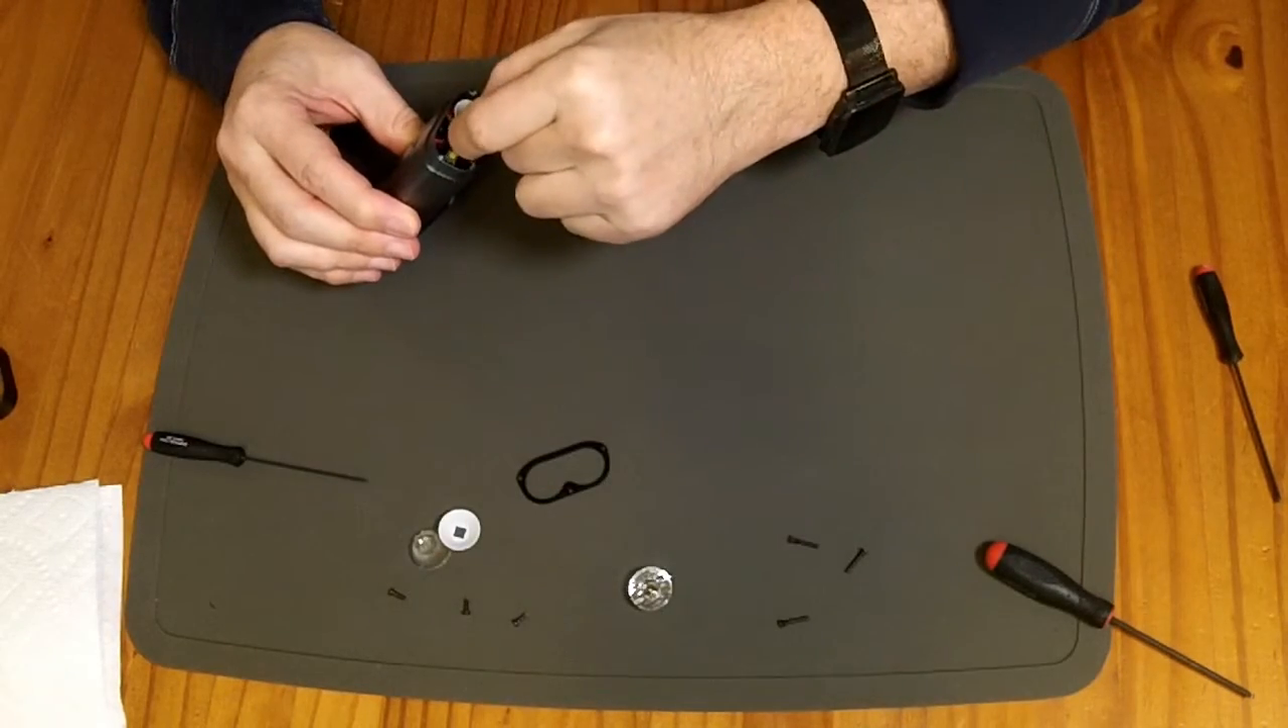And the little white reflector came out.